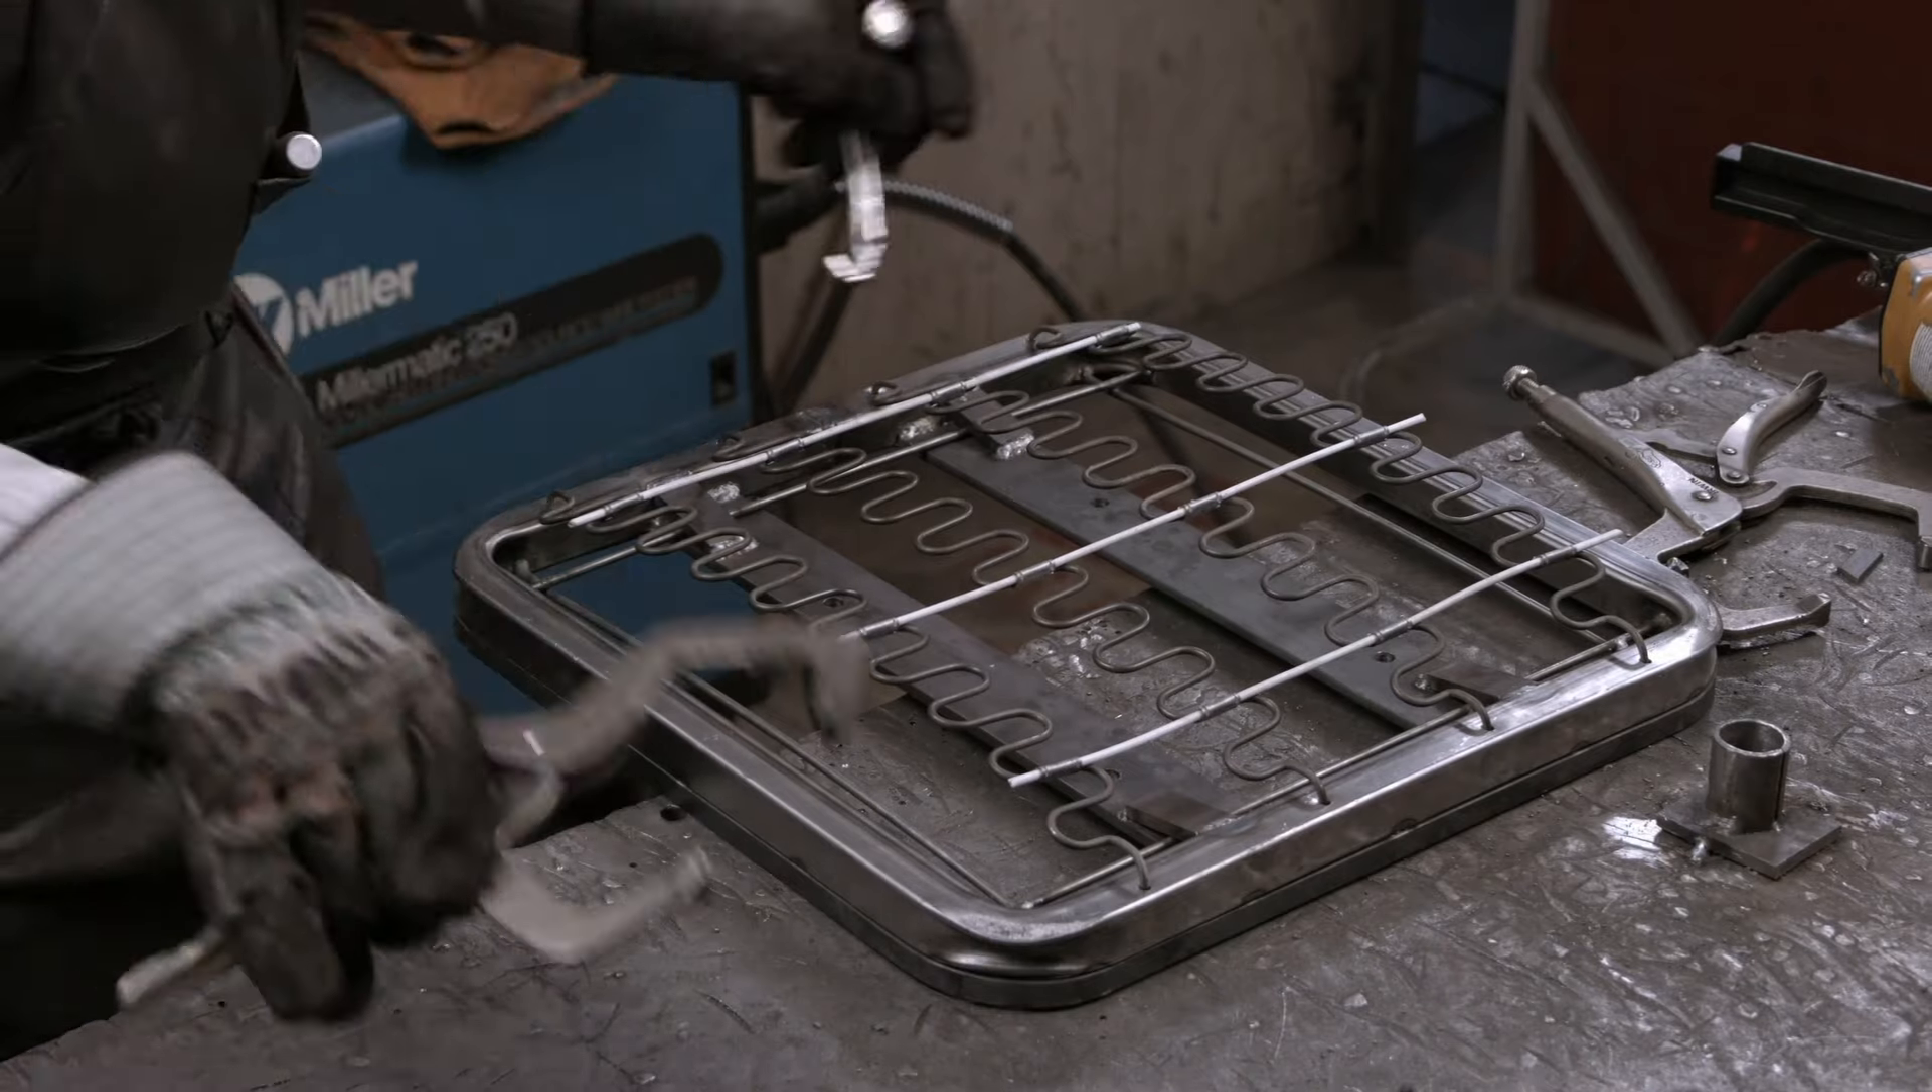For additional stability and support, rods are placed across the springs. These are clipped into place, completing the seat frame.